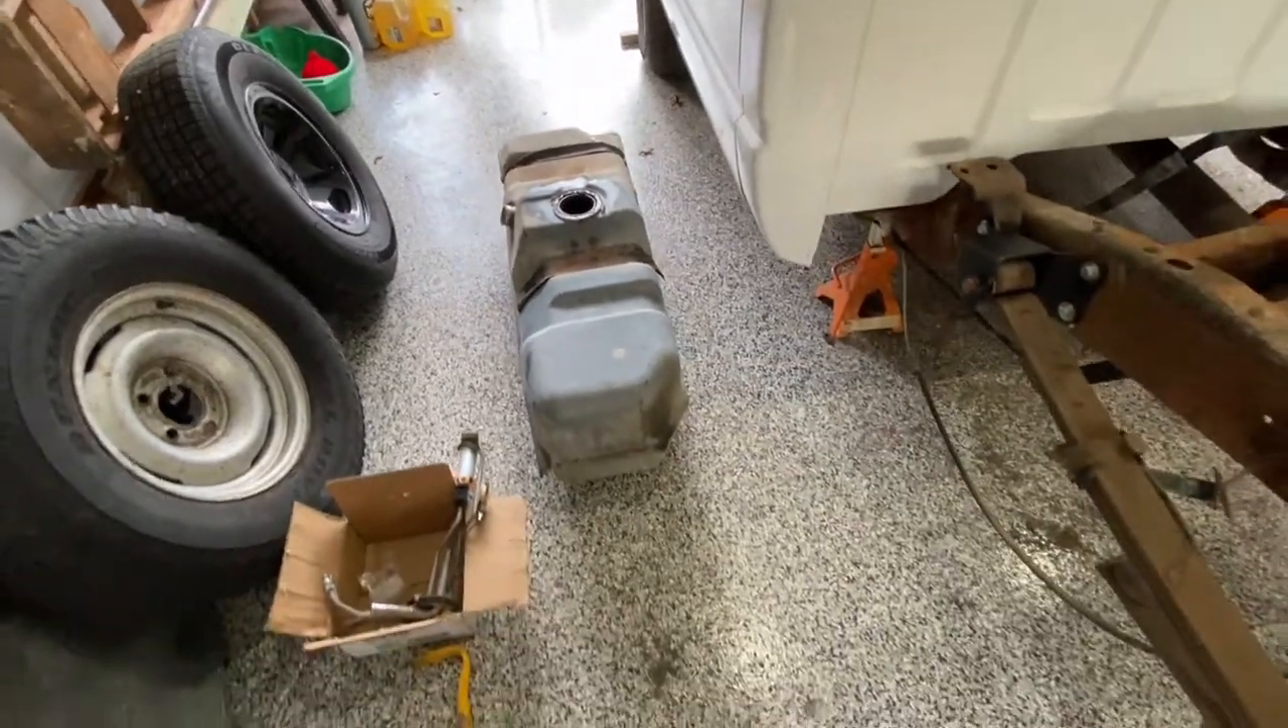We got the gas tank out.